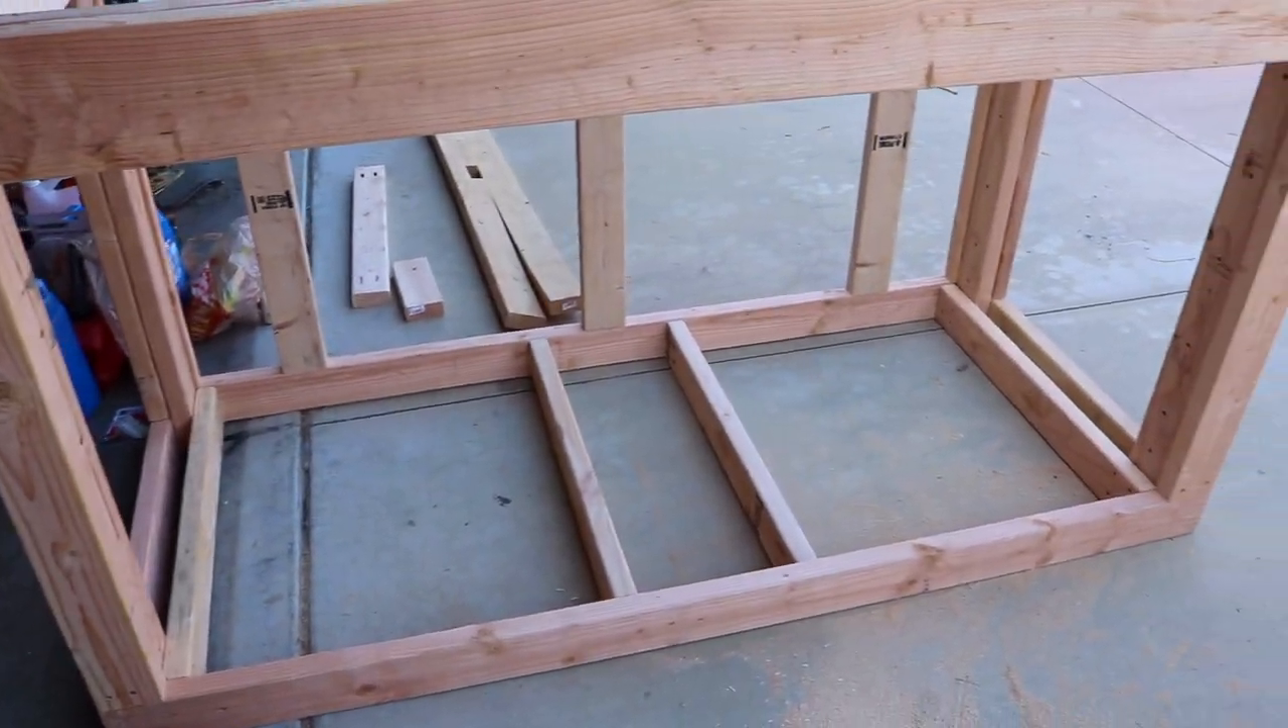I got three supports in the back and Horizontal supports on the bottom and top.